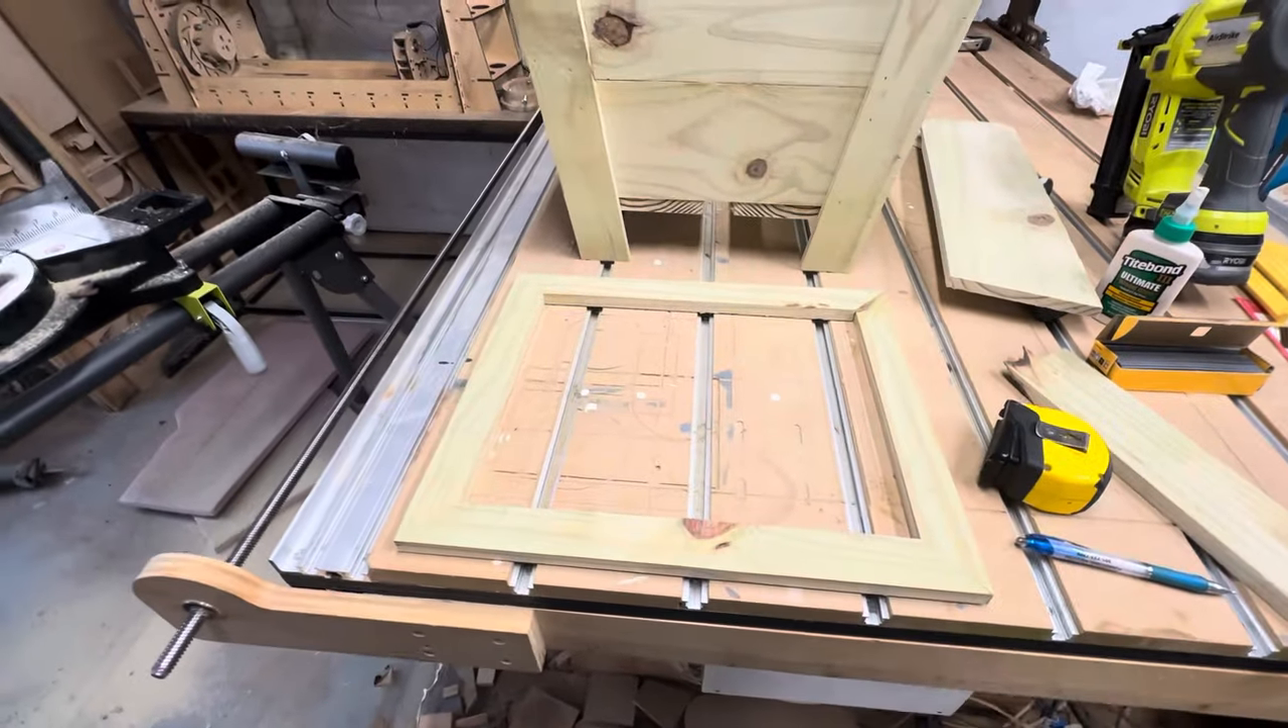Now we have the top put together with that last long piece of uh of stock that we had.